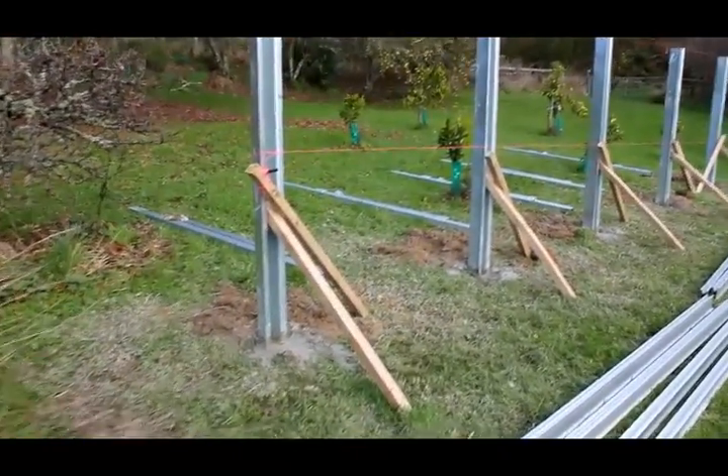Okay here we are we've got our posts in the holes now and cemented in.